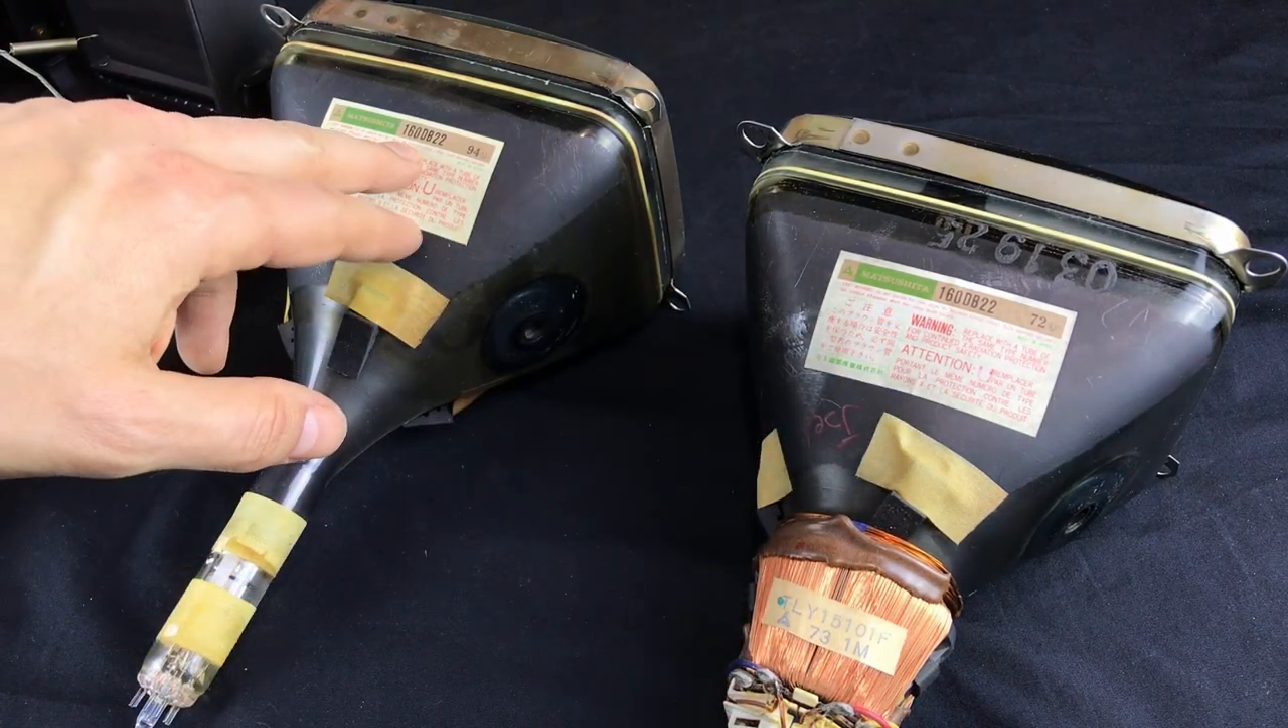So I've now got both tubes out of the TV.